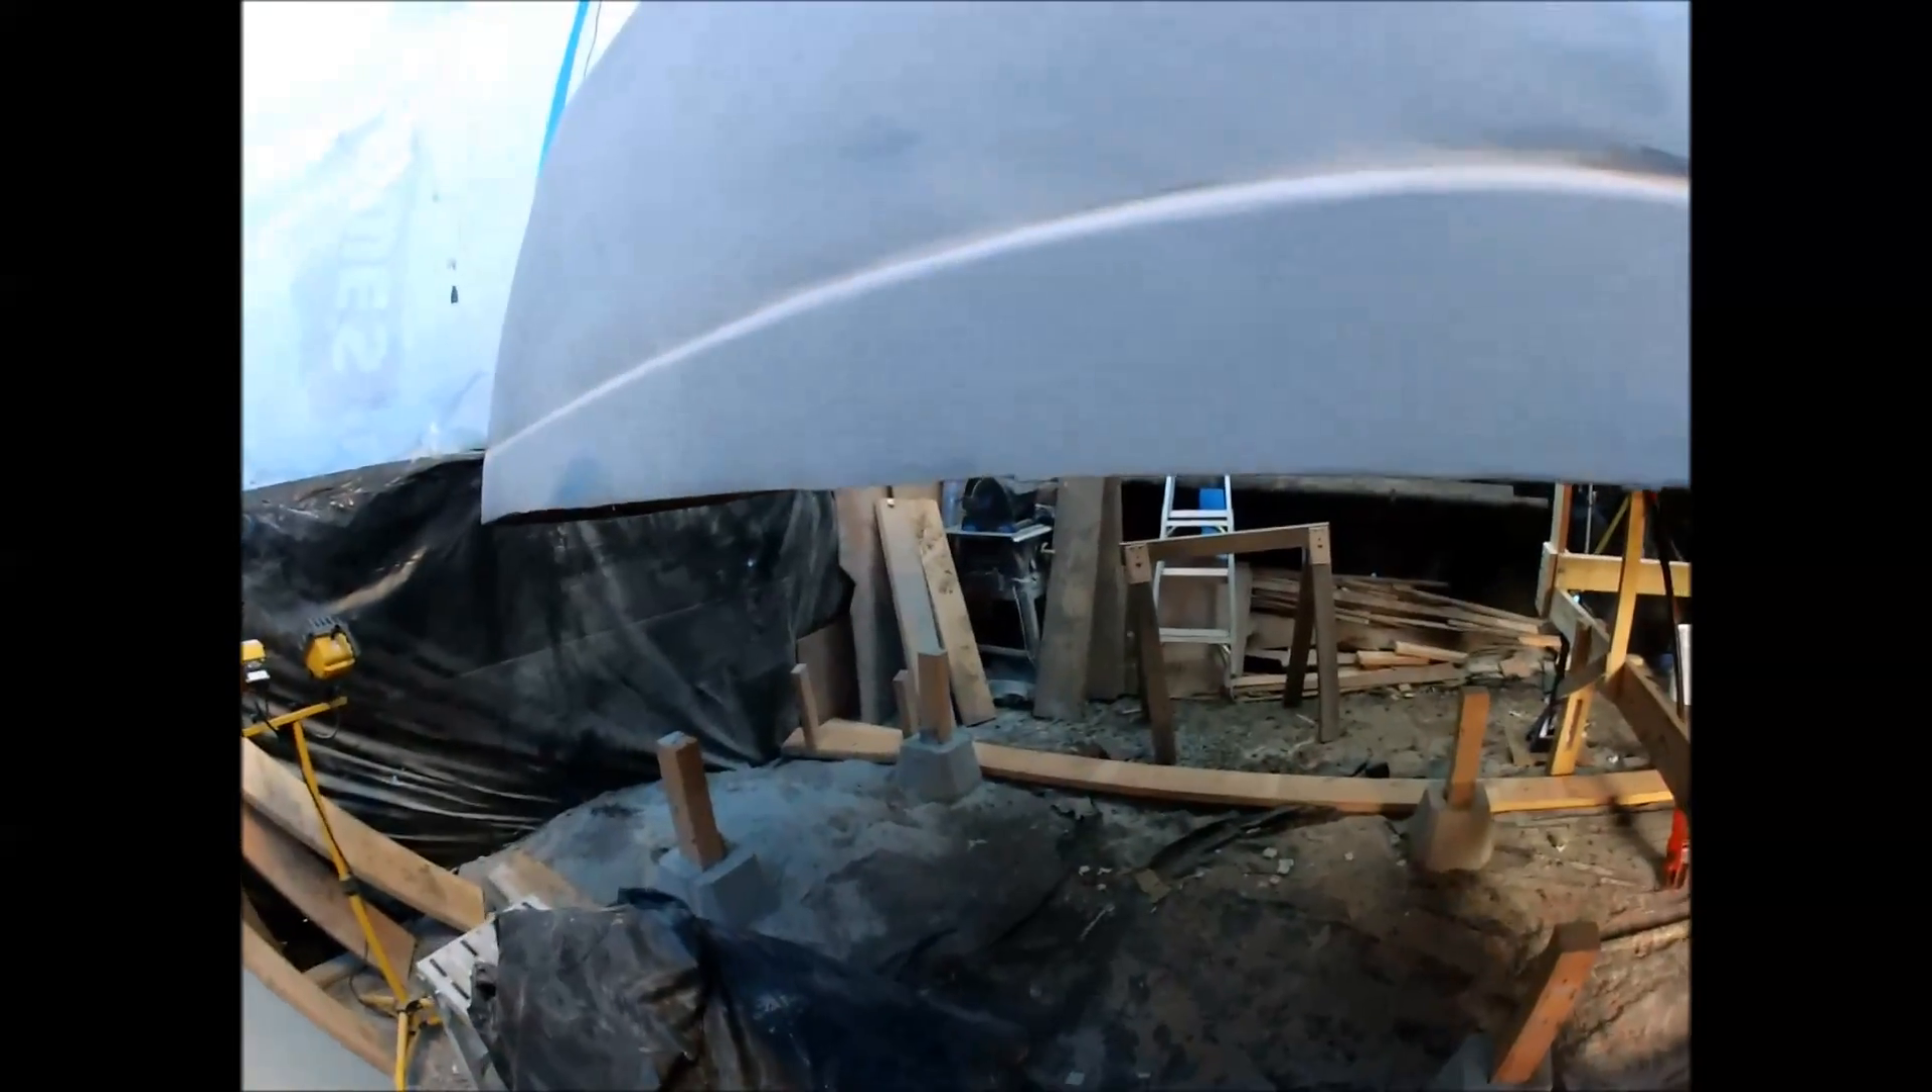But as you can see all the framing from underneath the boat has now been taken out.